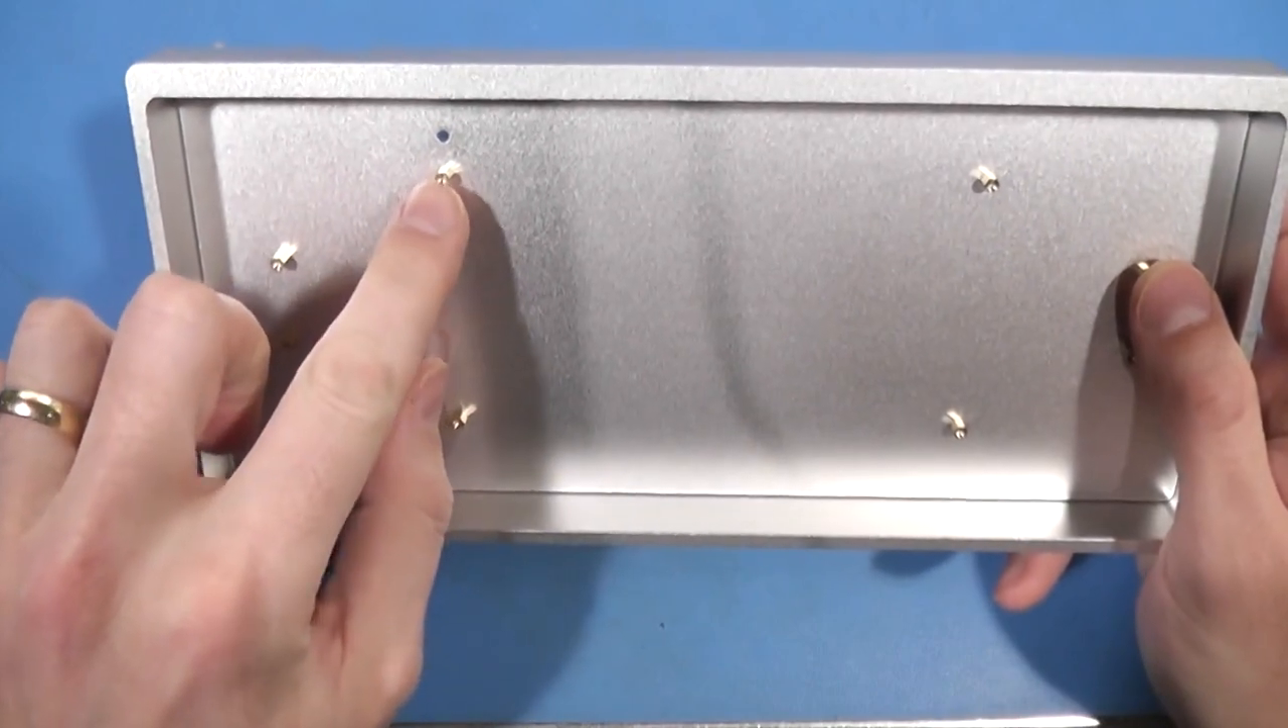I put the case together. I put the little standoffs in here.